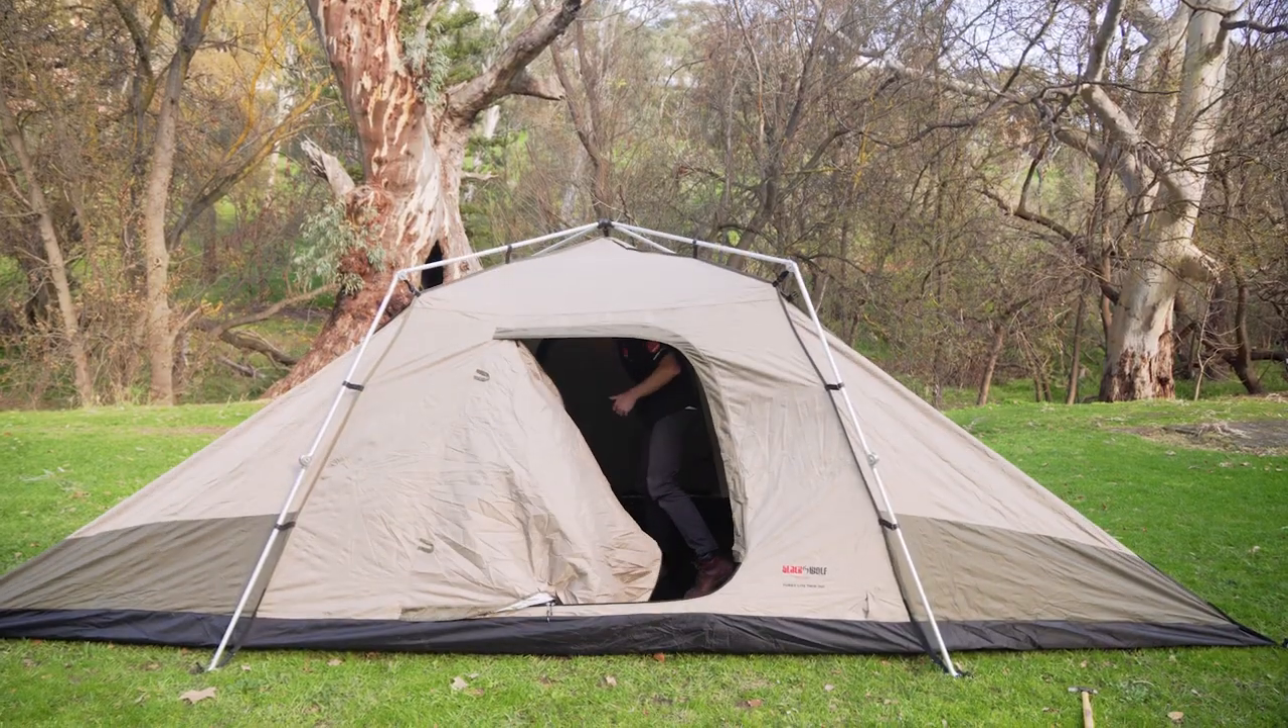Now that's the main portion of the tent set up.